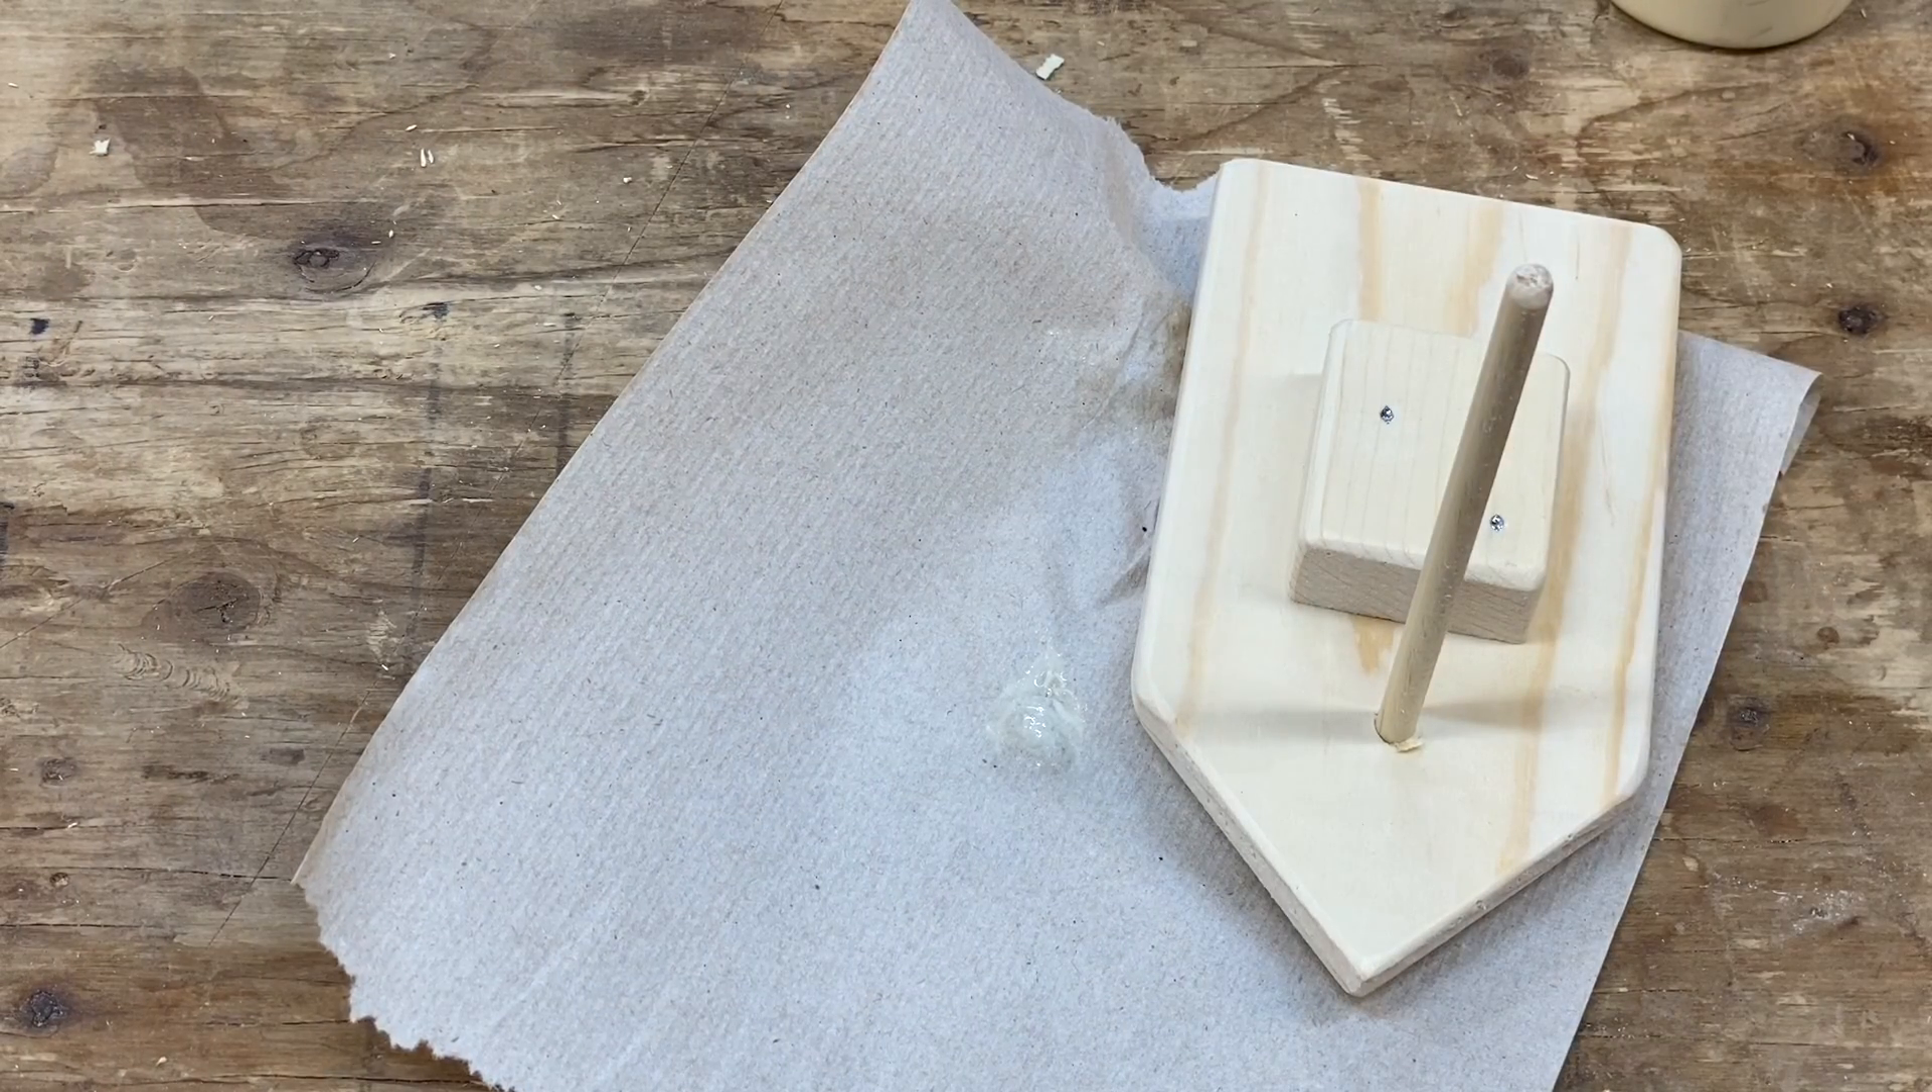Wipe off that glue and the mast is in the boat.